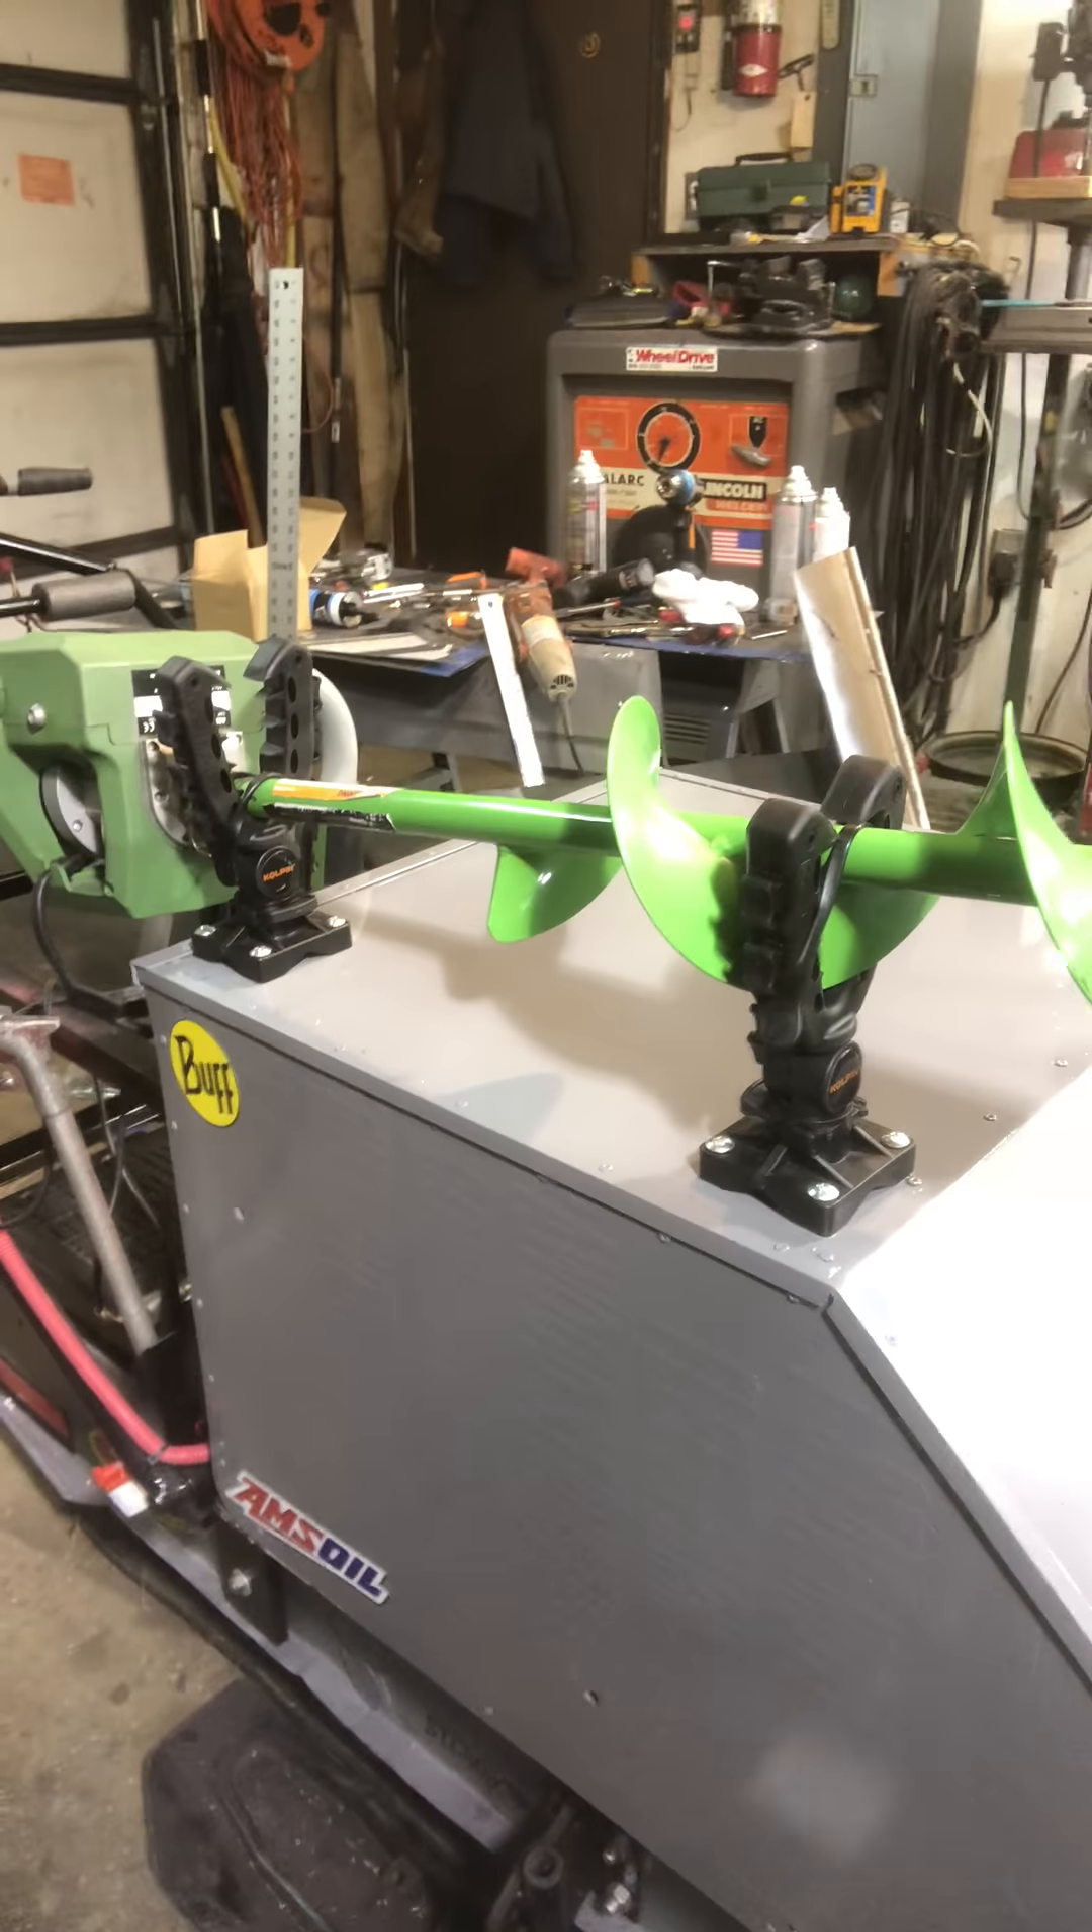I got the ice auger mounts on.